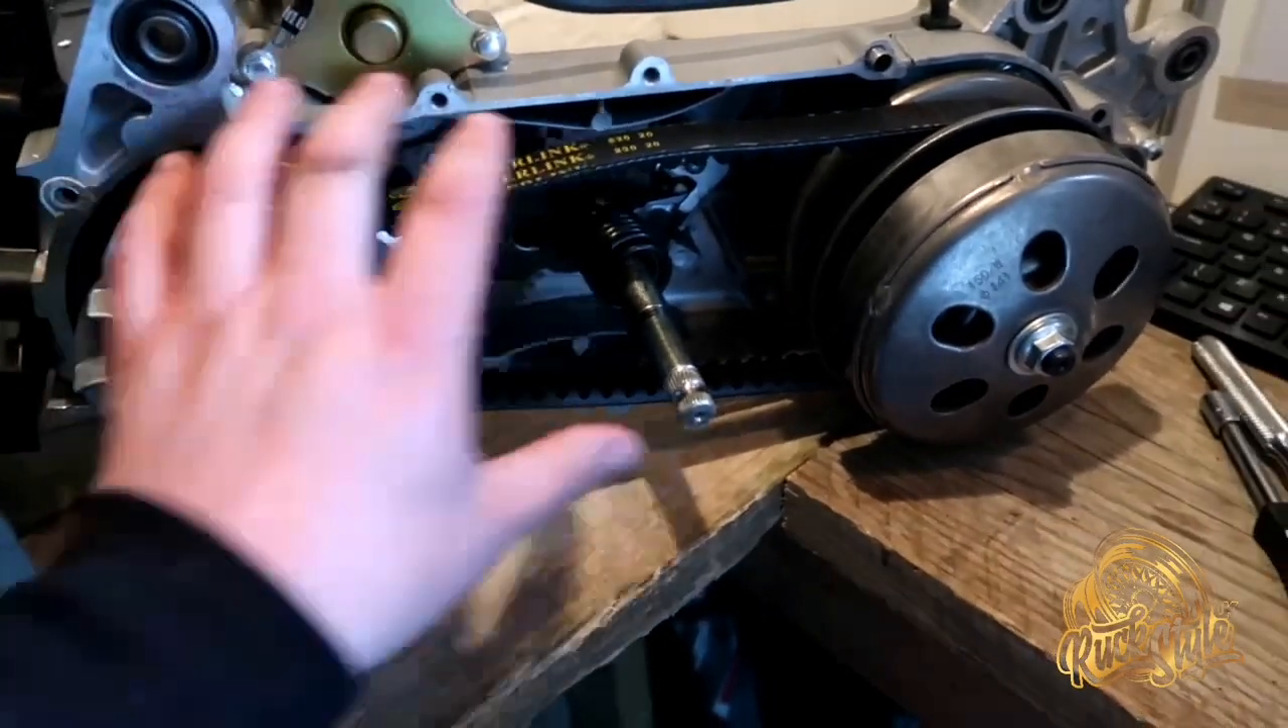So, we've got the CVT cover off, as you can see the belt.